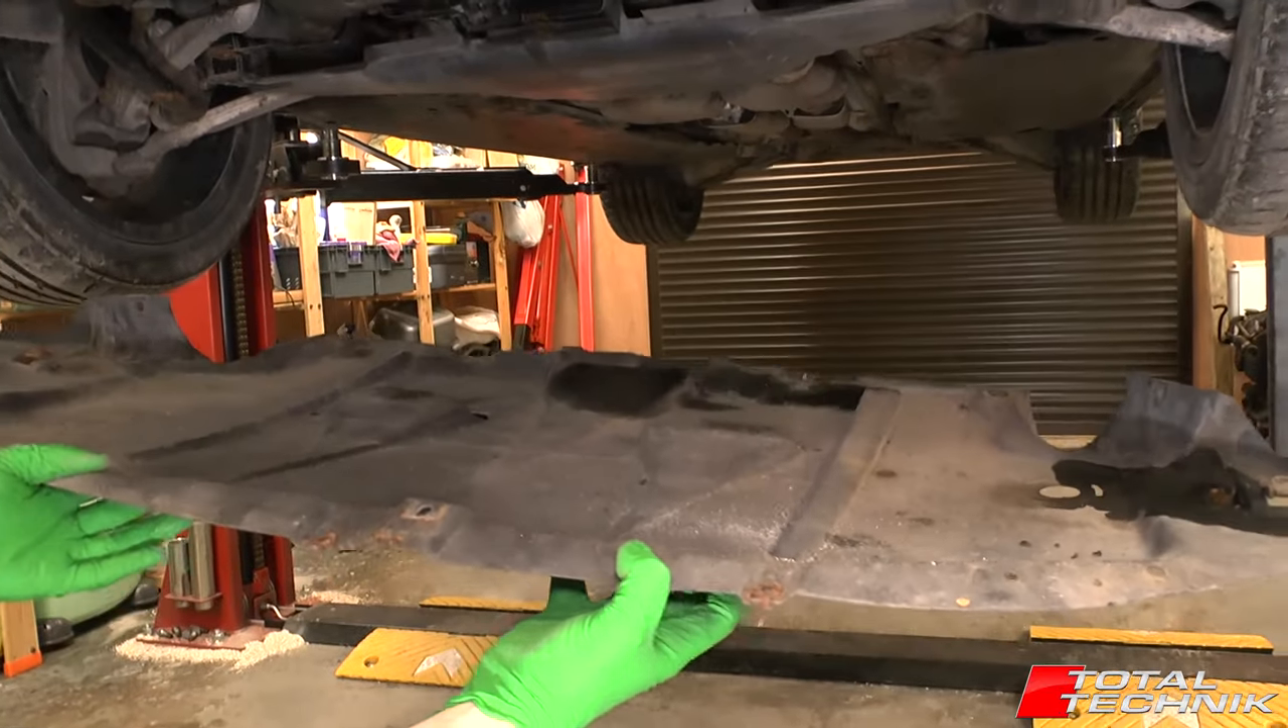As you can see that is the engine tray removed like so.